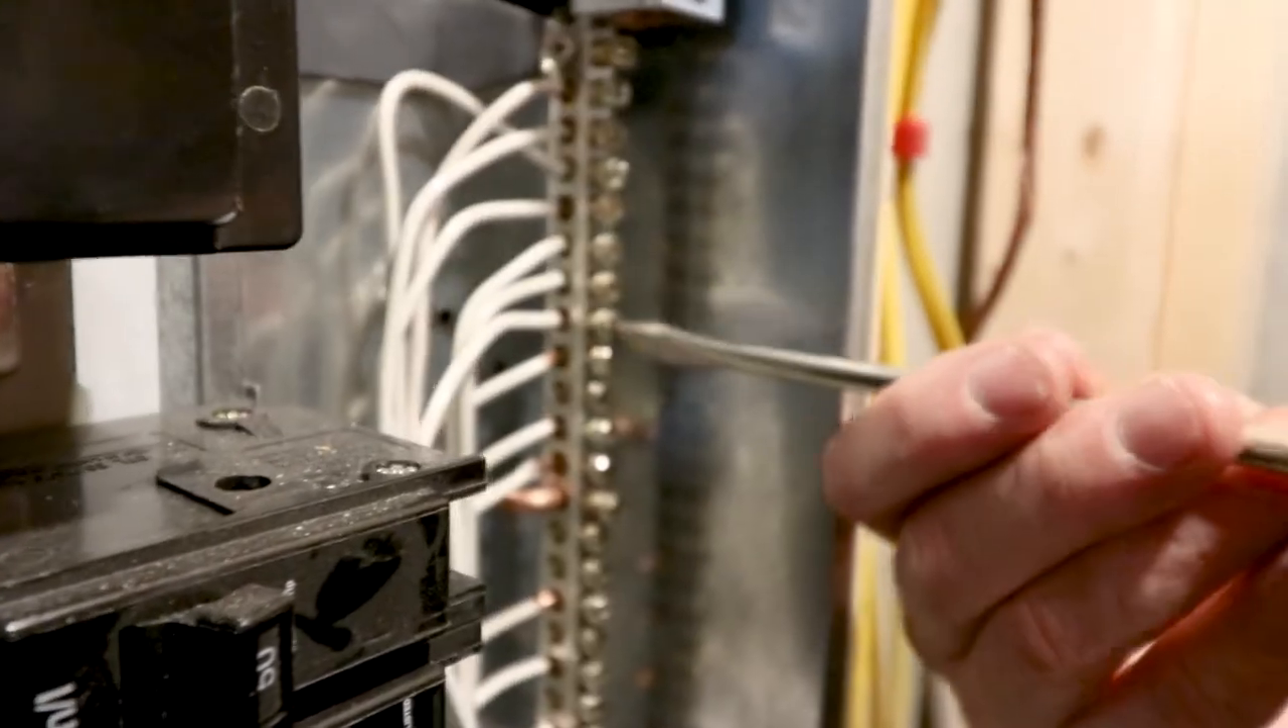The electrical is pretty much done dad's tied in most of the wires into the panel already as well so we've got just a few more things to do.